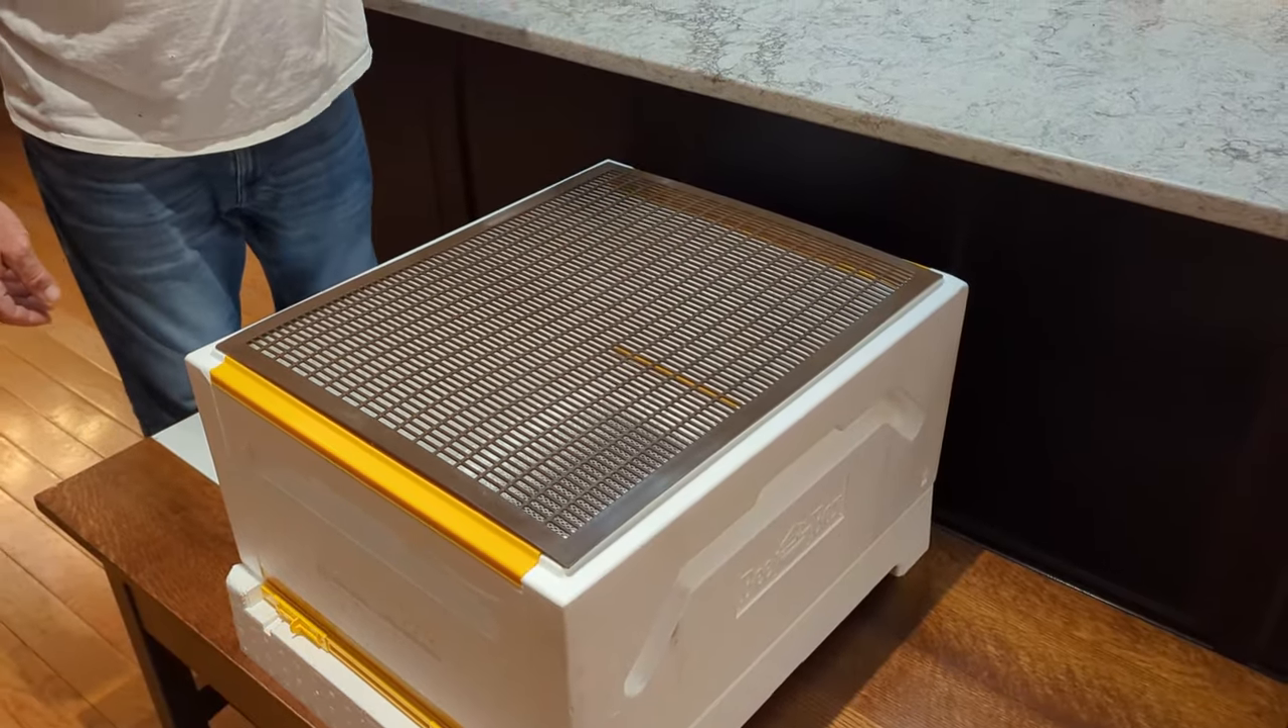They have a special queen excluder that fits this hive perfectly. Uh, and that sits right on top like that.